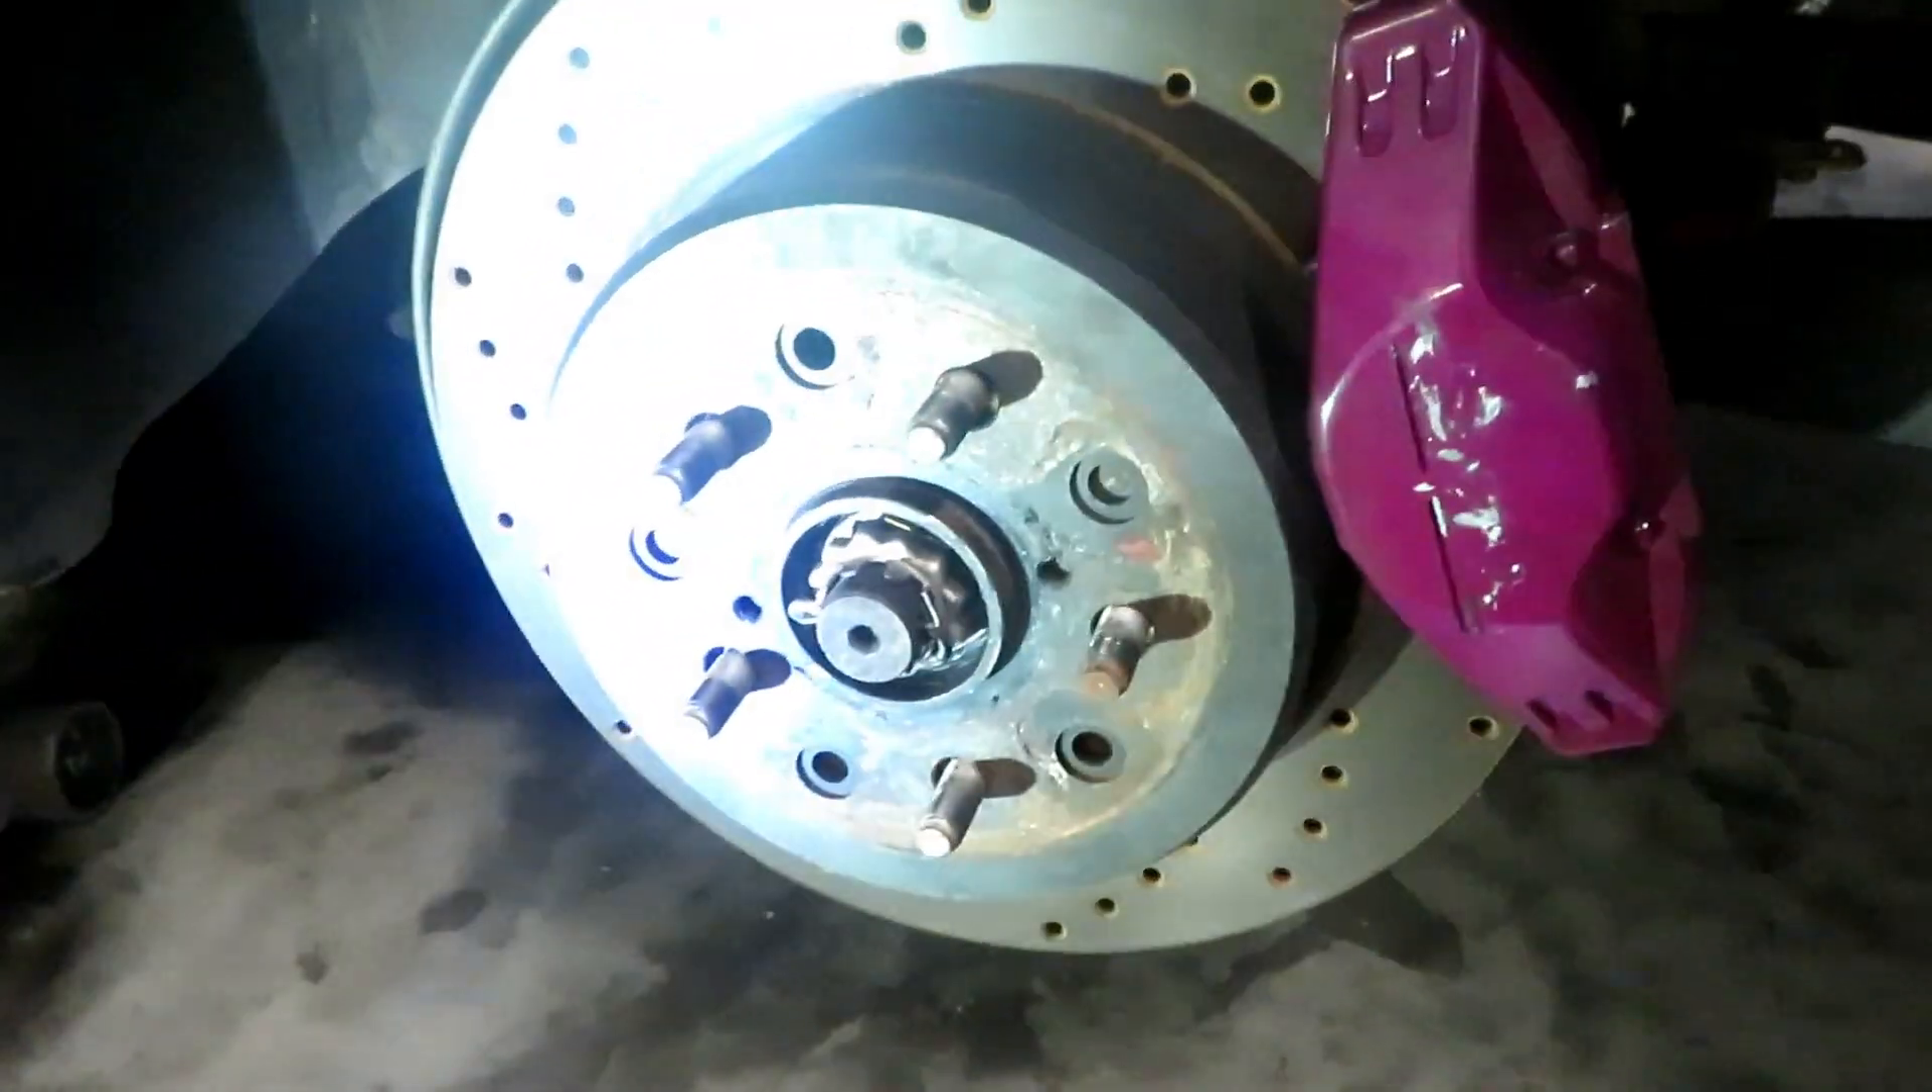Alright car's up. Got the wheel off.